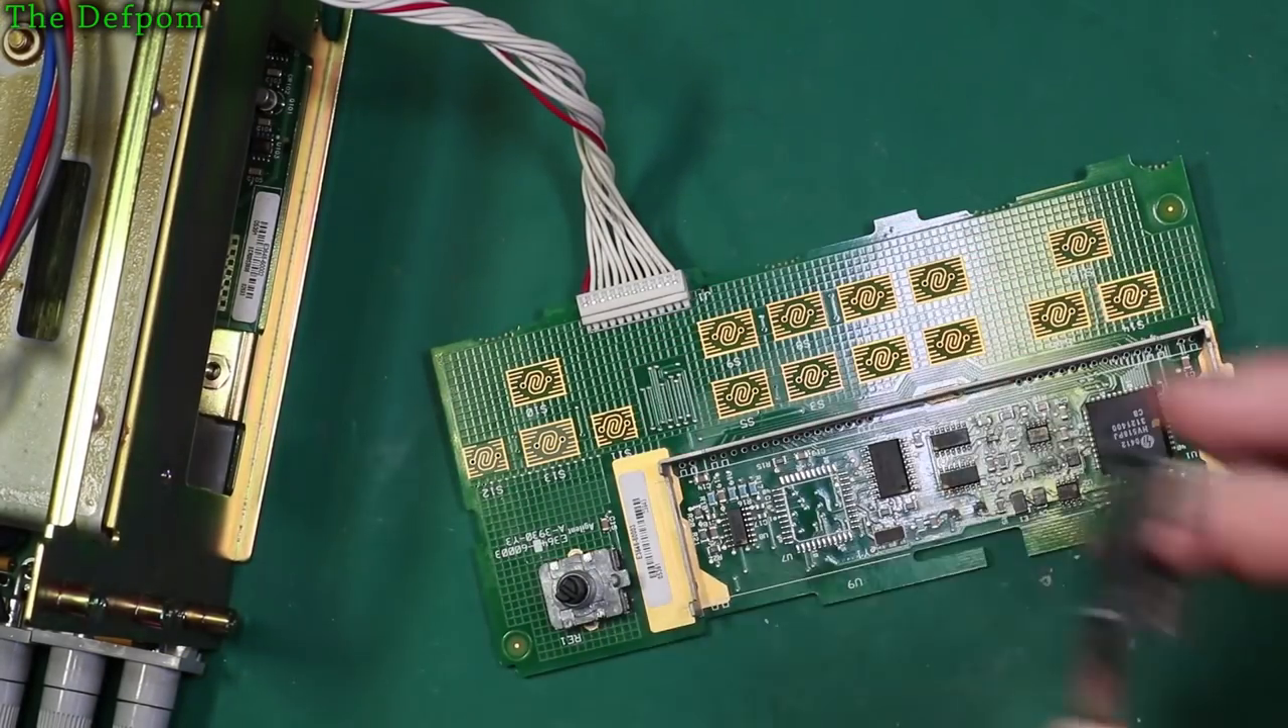So obviously I've pulled the front panel apart.